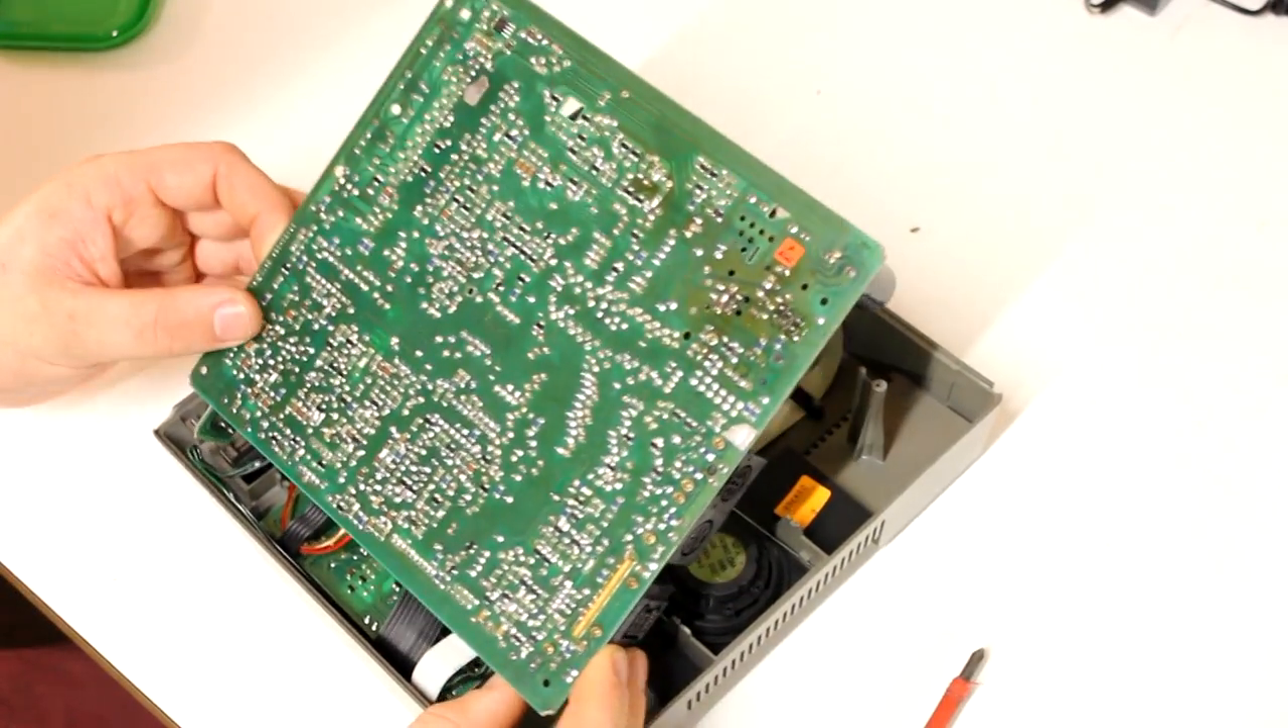And after a couple more screws holding down the pcb have been unscrewed i was able to lift off this board and well look for some date codes.